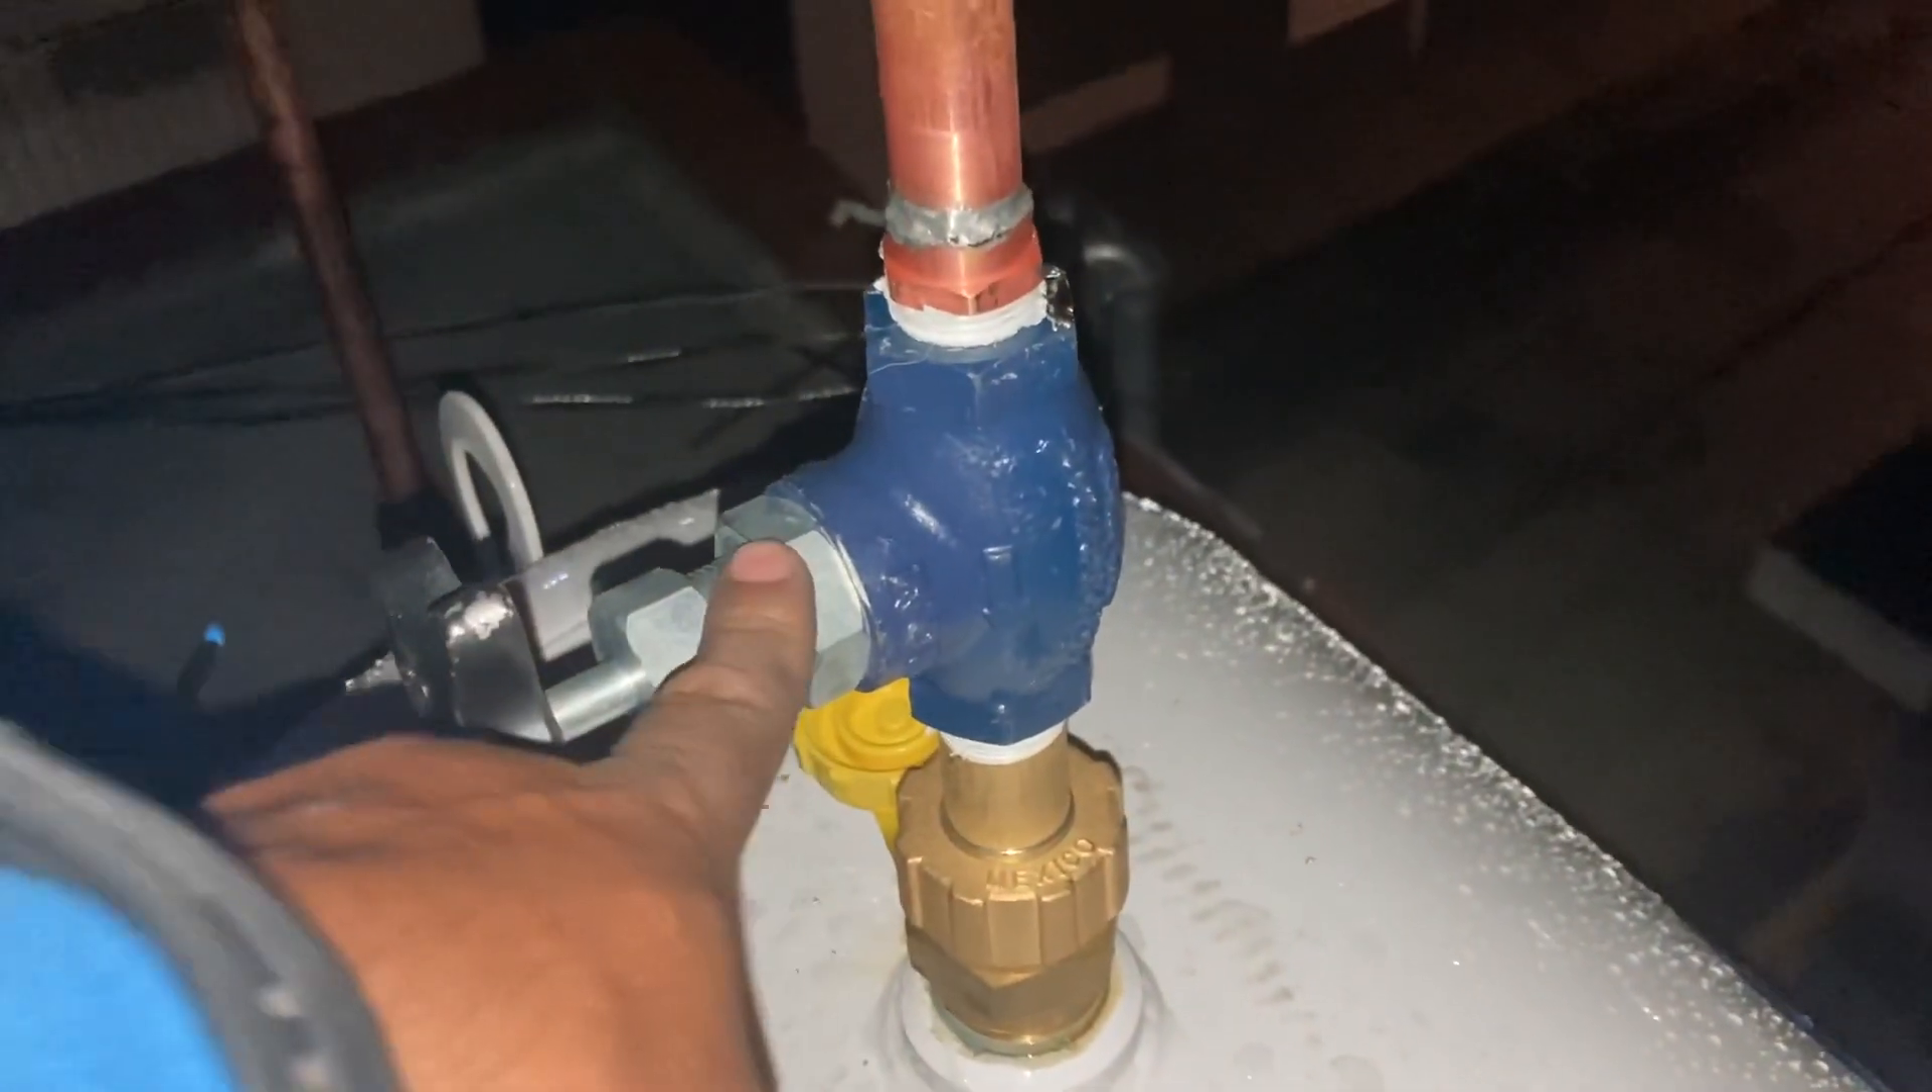Ya le pusimos La La válvula.